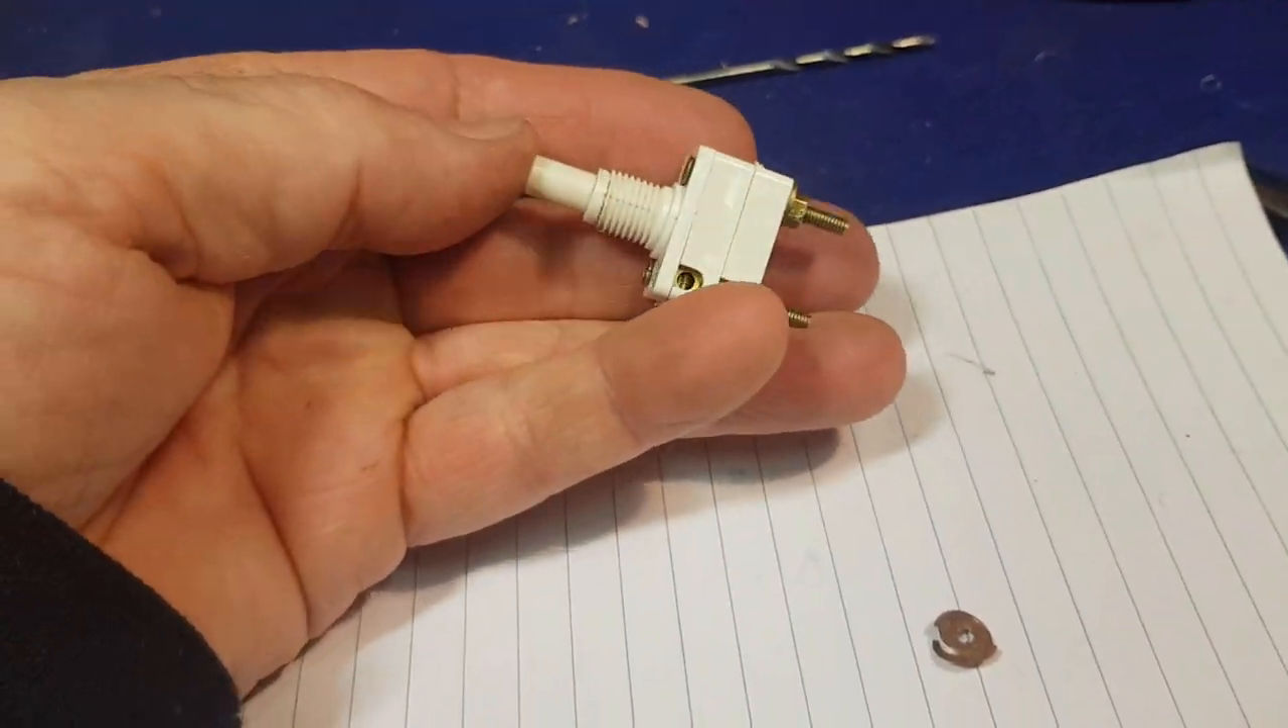At last, we've got this switch back together.